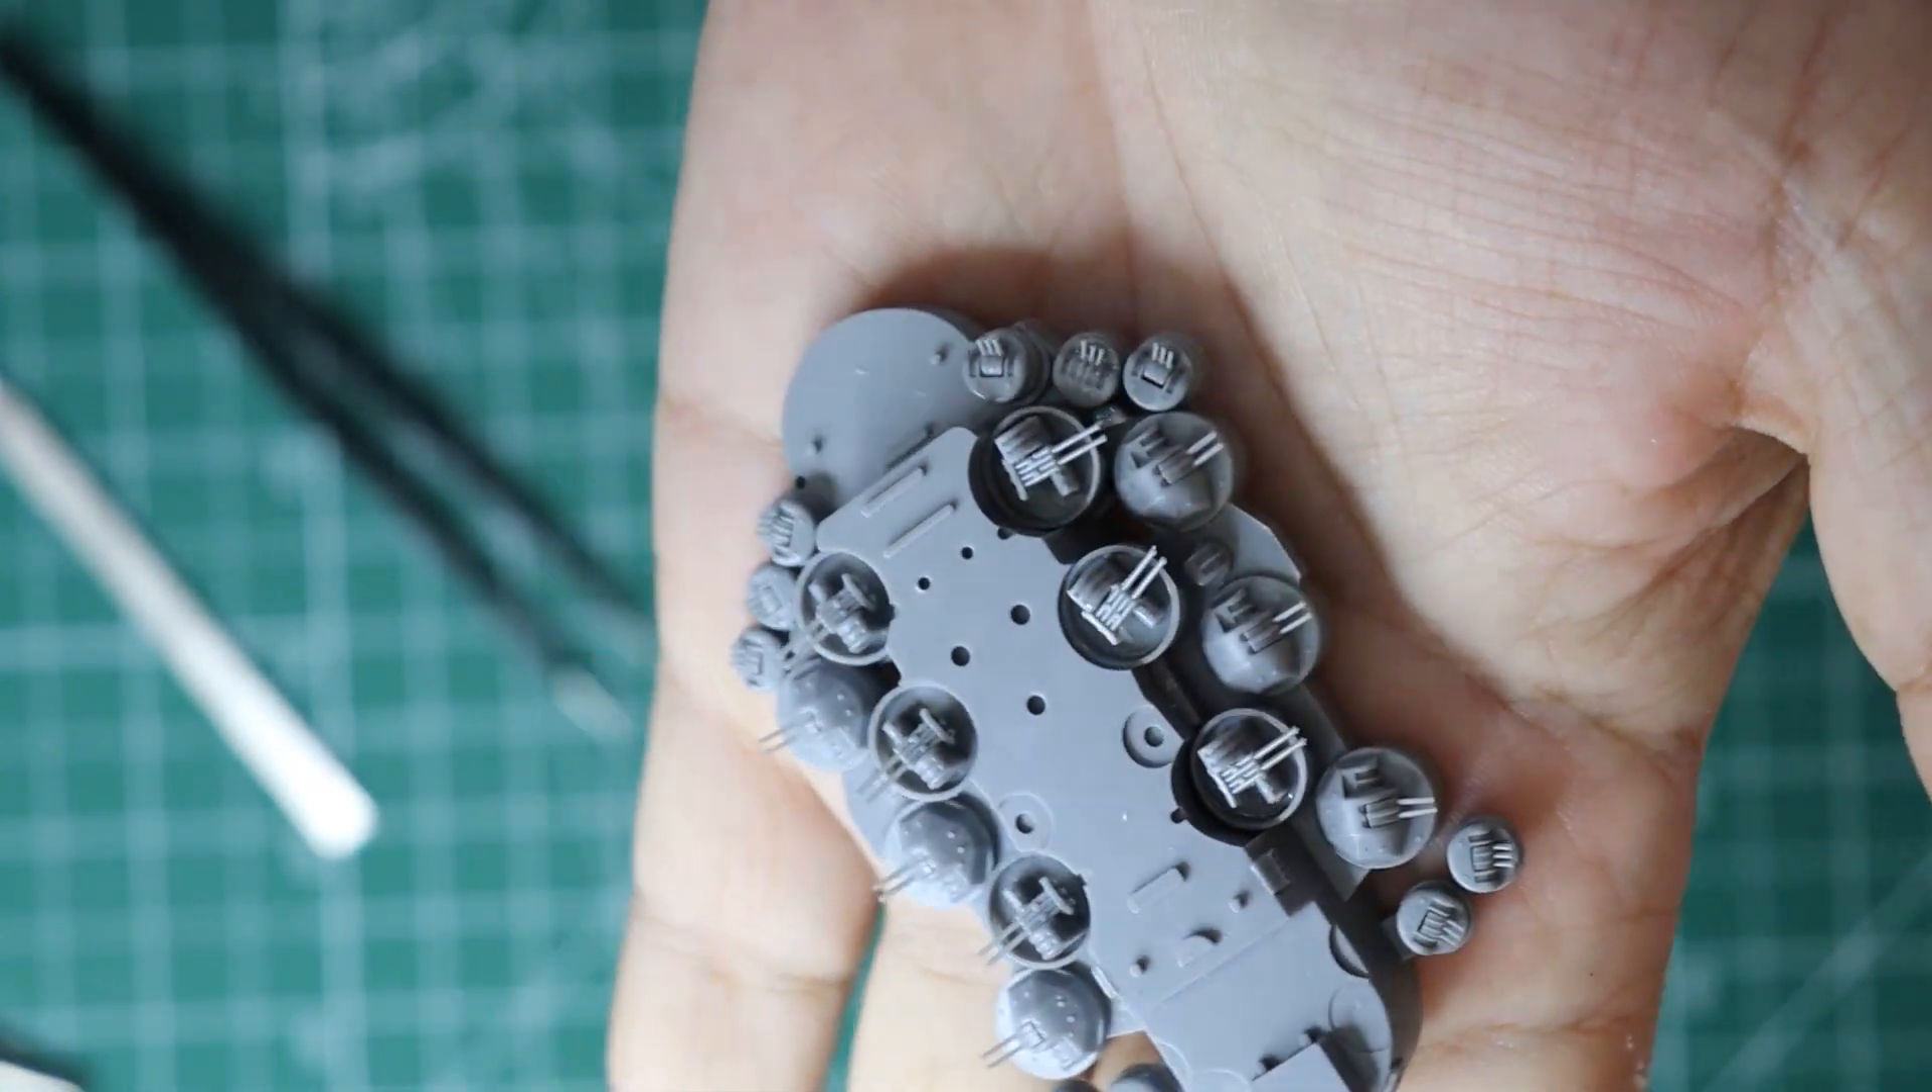De esta manera queda ya la base de los puentes con todos sus antiaéreos y todas sus piezas puestas.